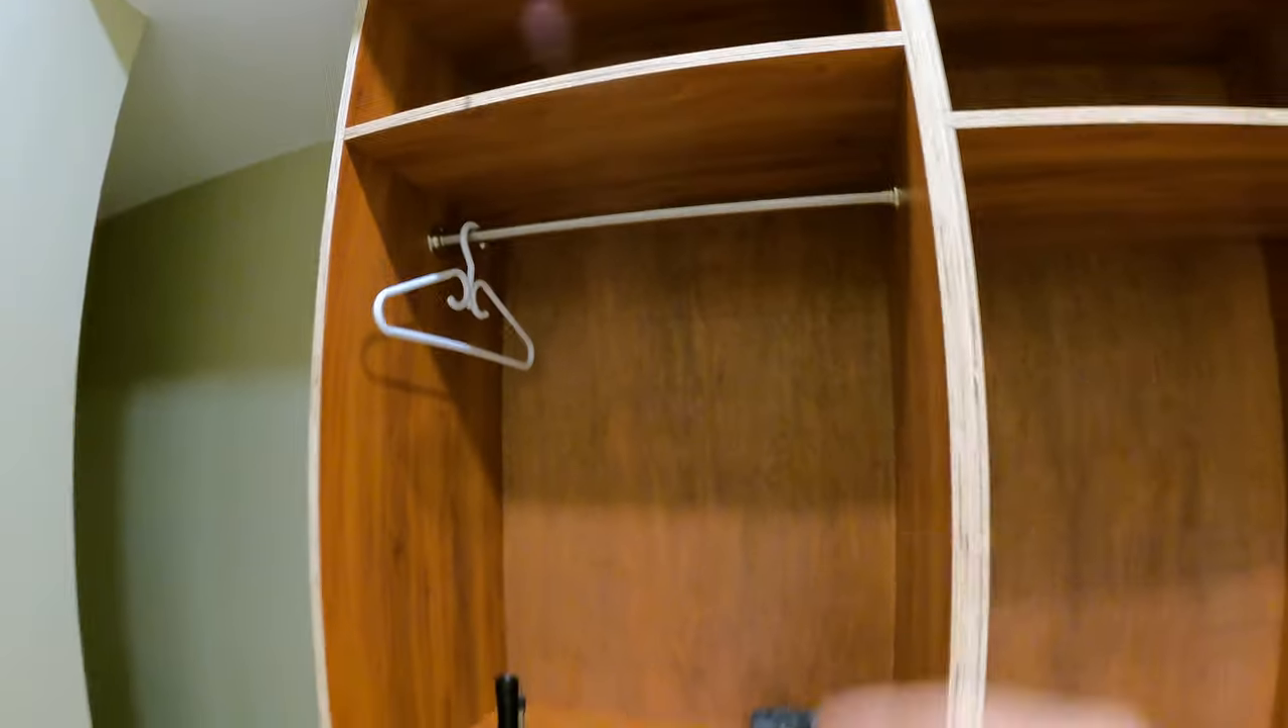Inside, the back panels are installed.